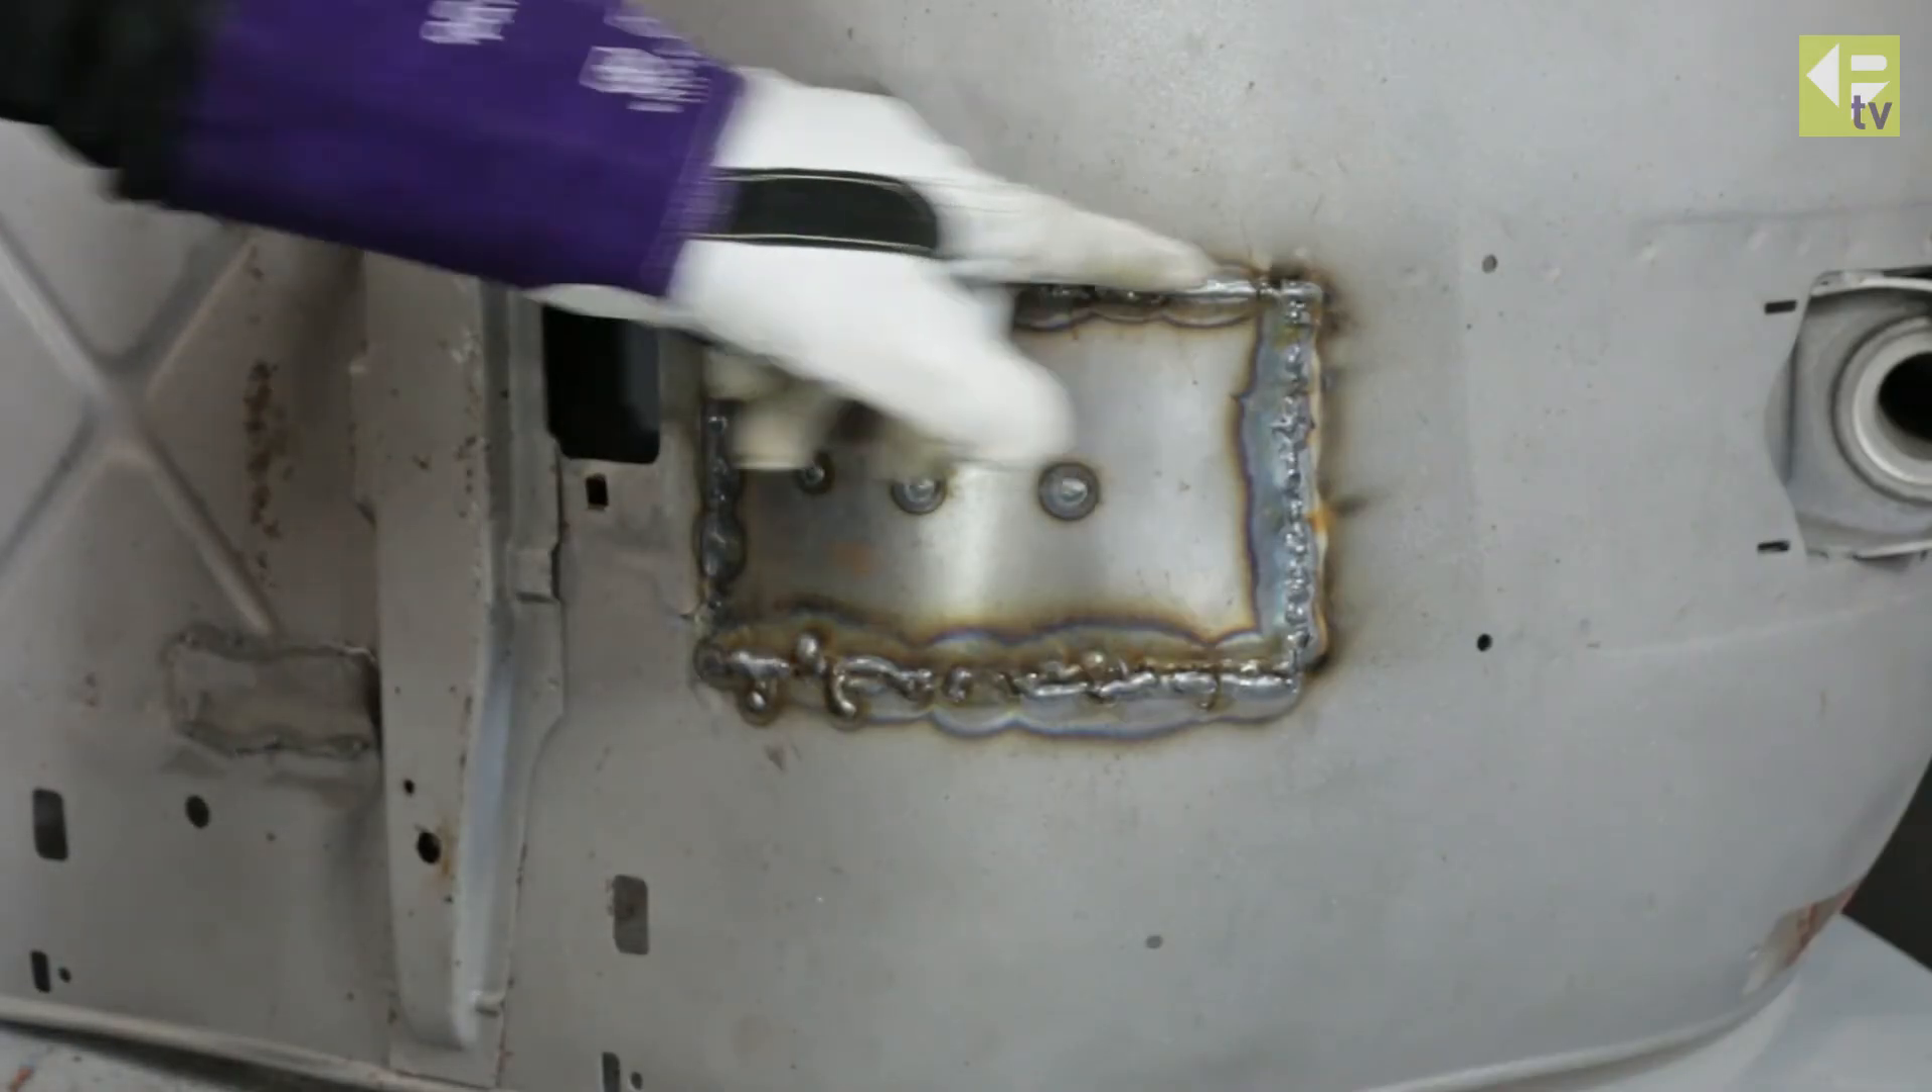So you can see here we've welded this patch in uh with mig uh using a stitch welding process.